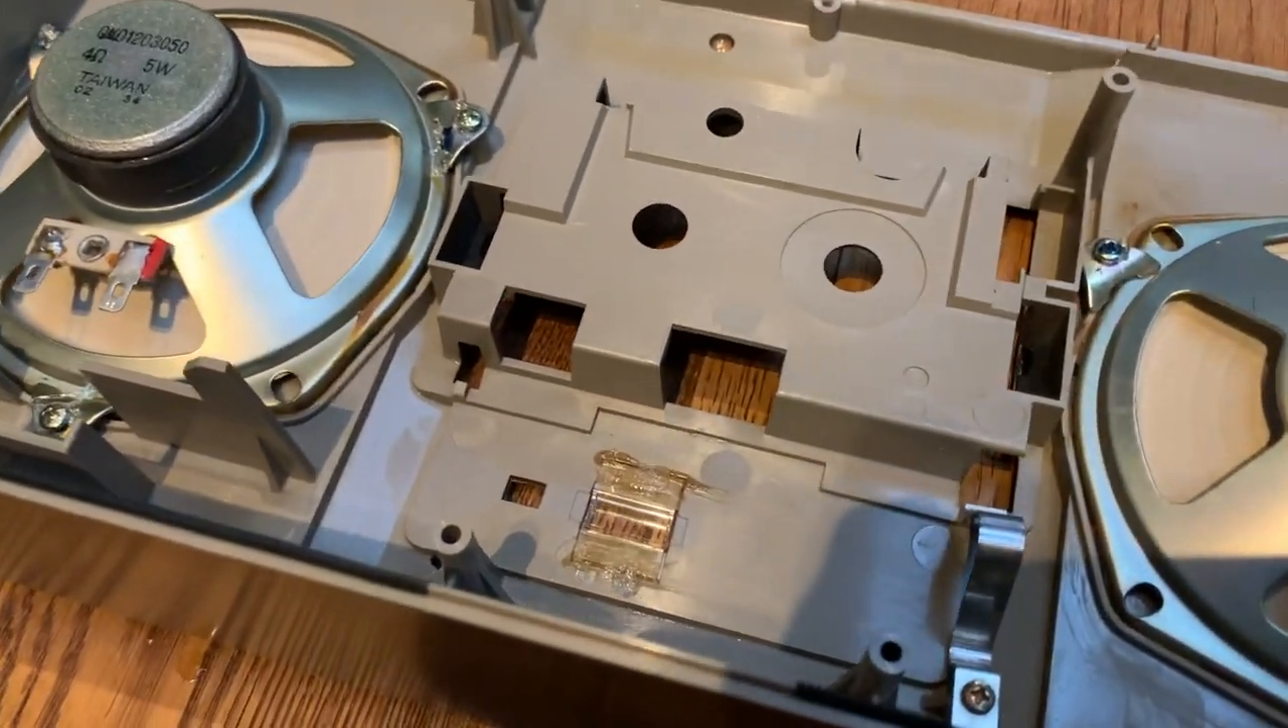Speakers are back in now.